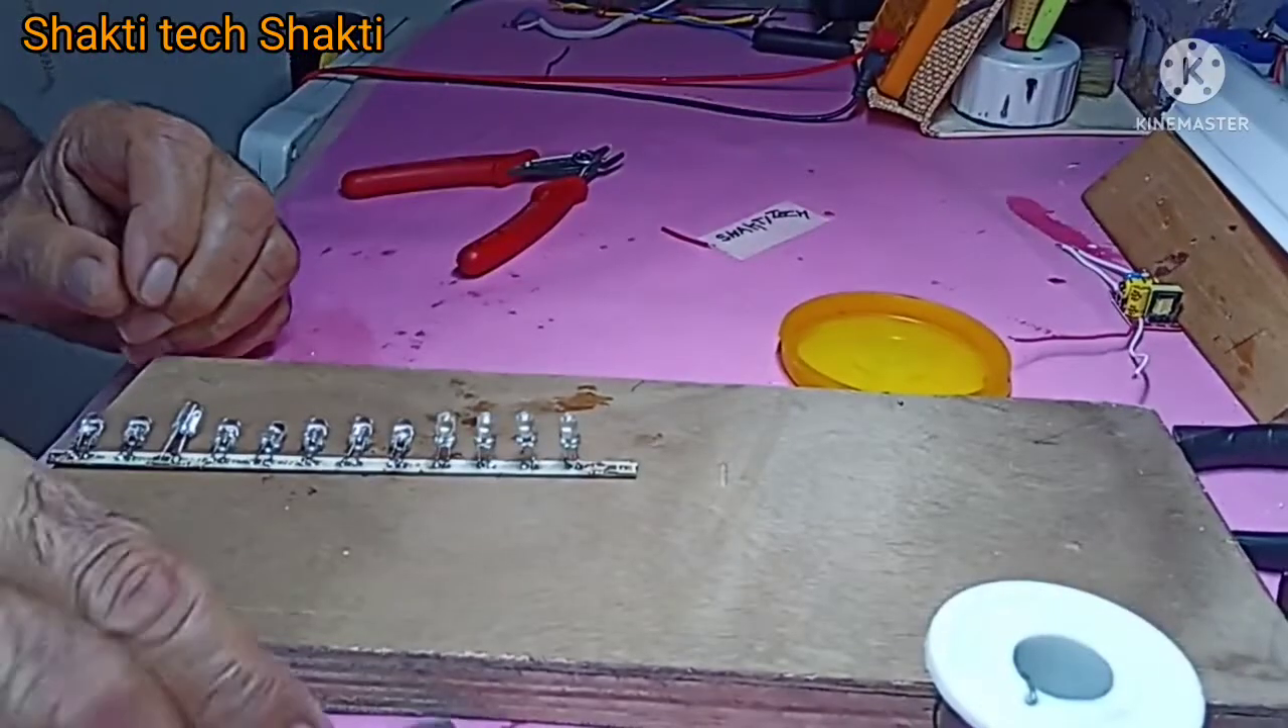देखे फ्रेंड्स LED हमारी सारी लगी है।